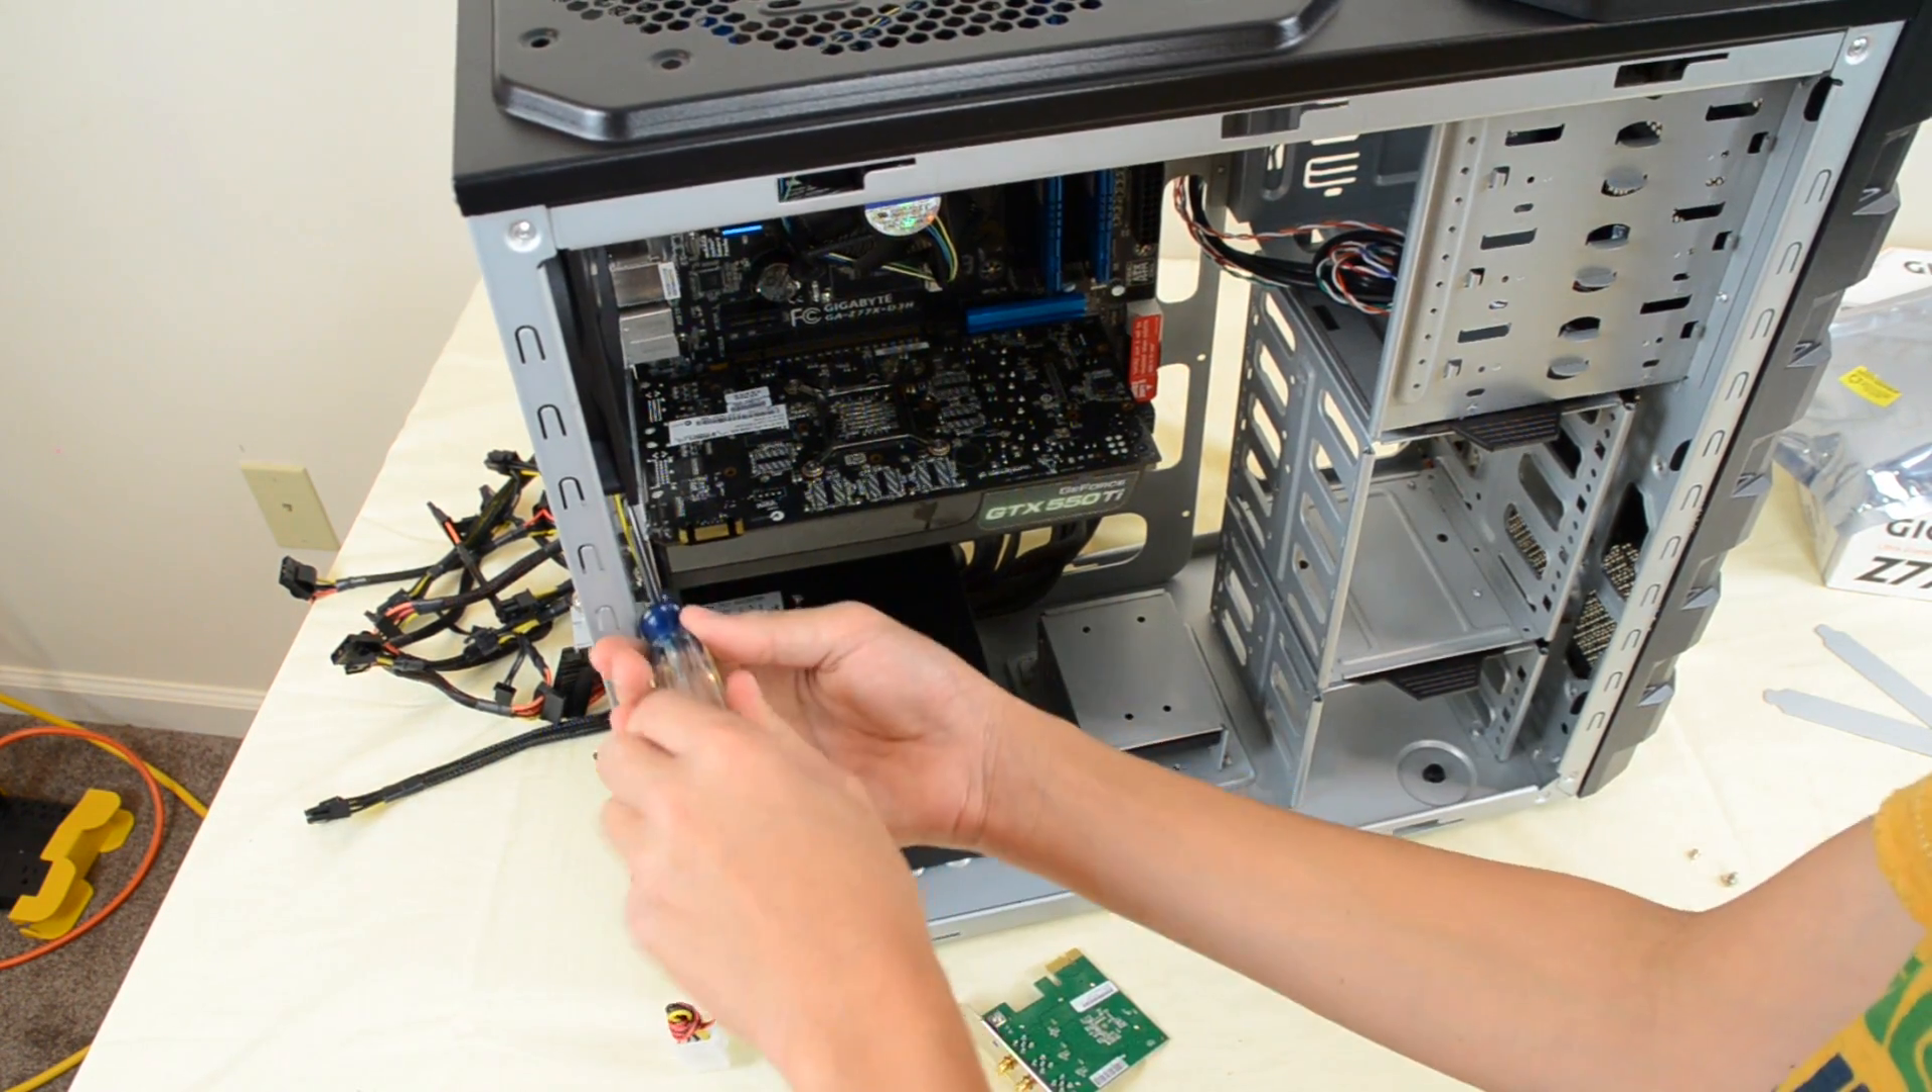Right so our graphics card is installed and now we're going to go for our wi-fi card while we're at it.